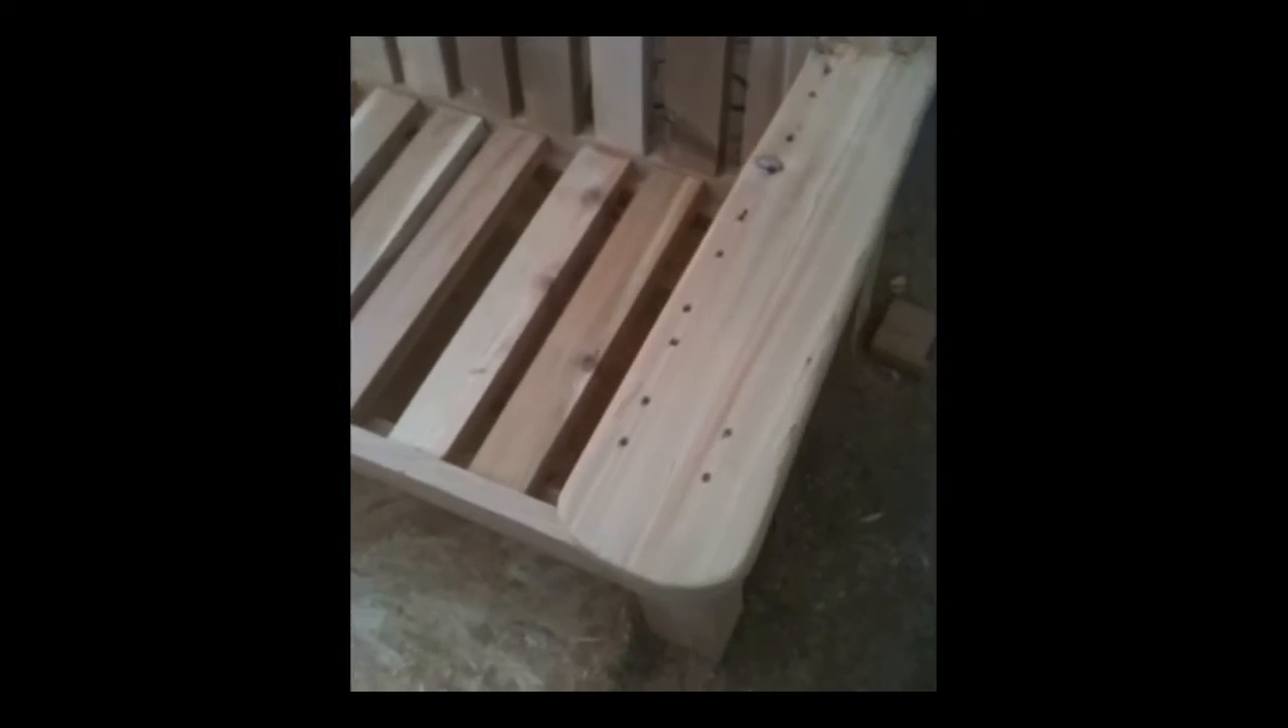And one thing I want to point out here is the armrest. As you can see, it's in place now.